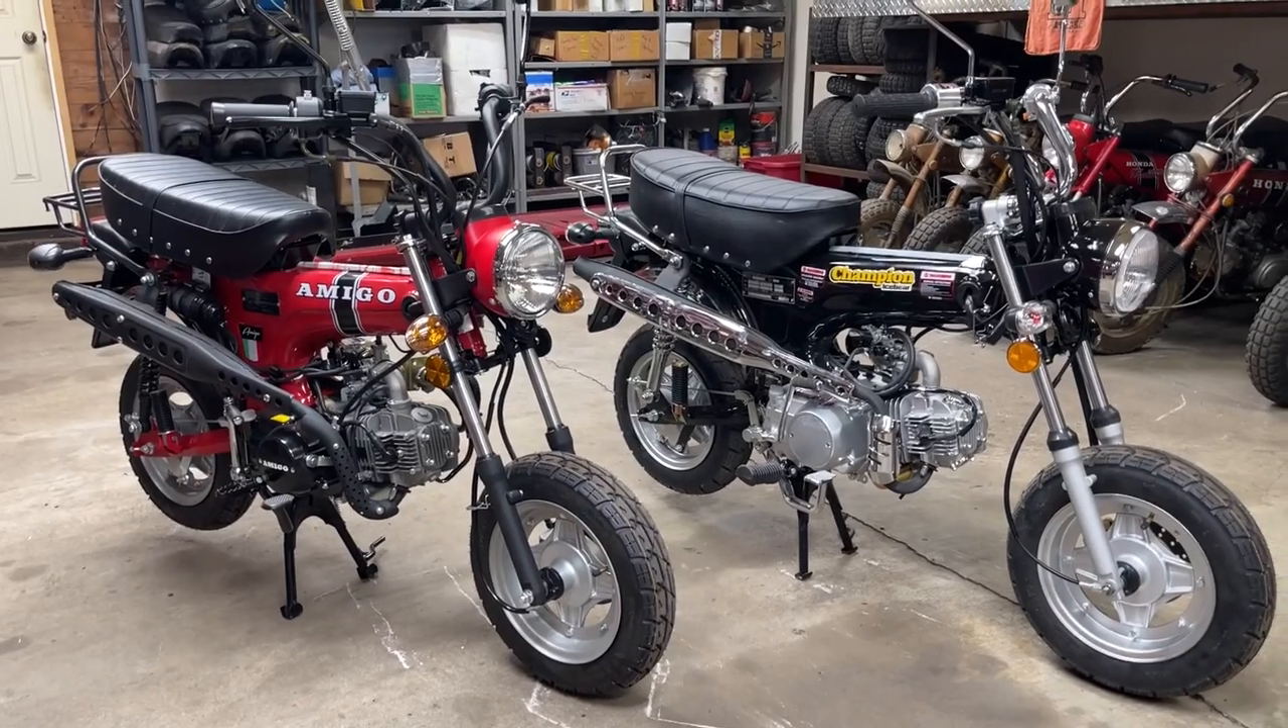We got them uncrated, mostly put together. As you can see, I don't have the front fender on either one of the bikes.